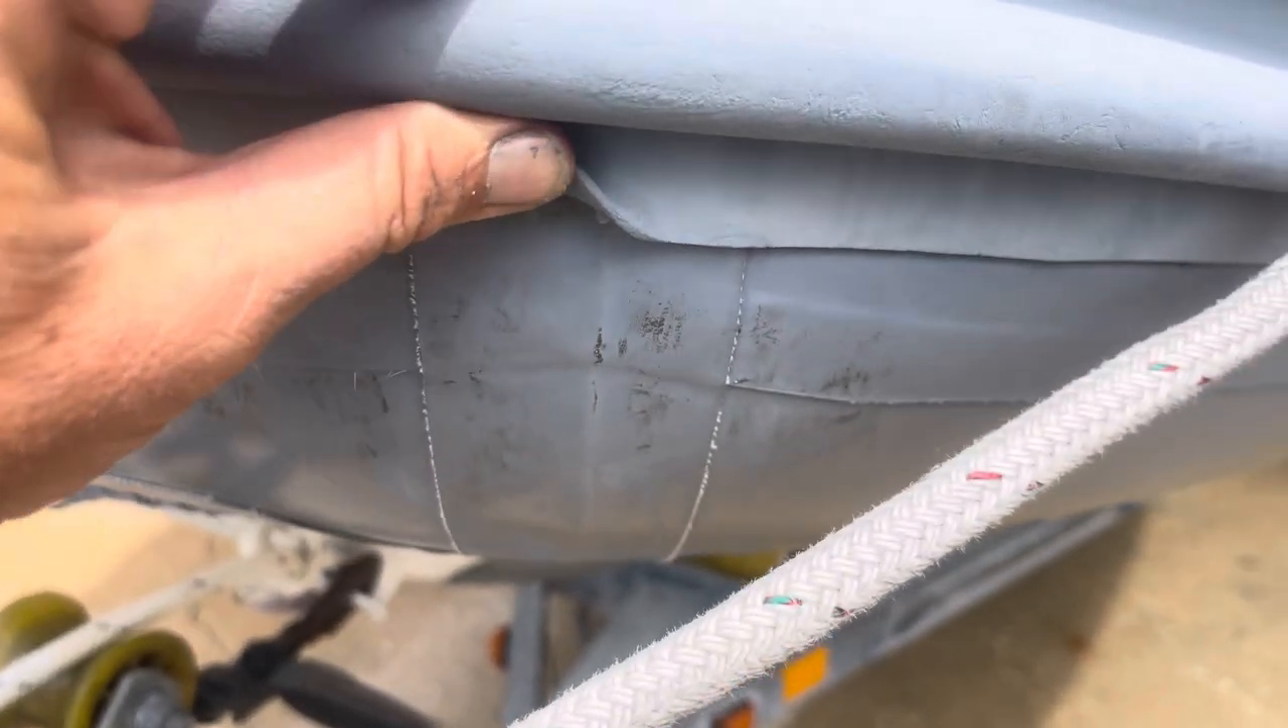We do have a bit of detachment at the rub rail.